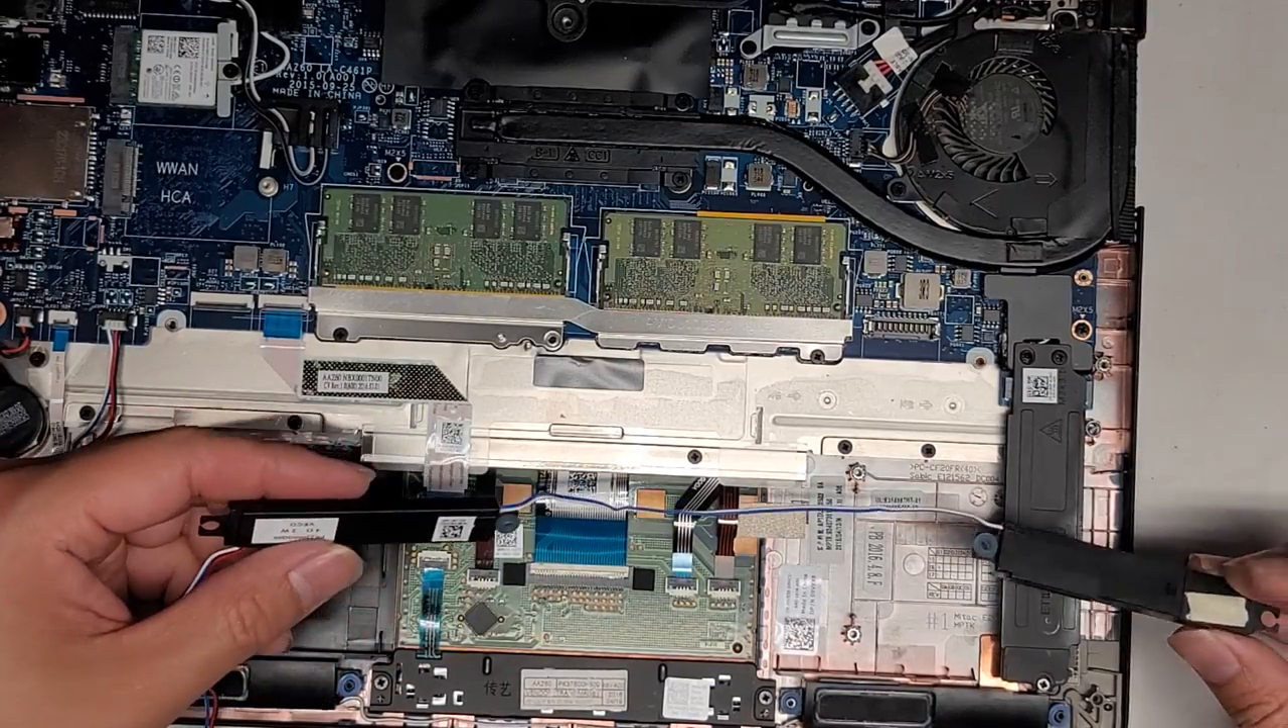Okay, so we got the speakers out.